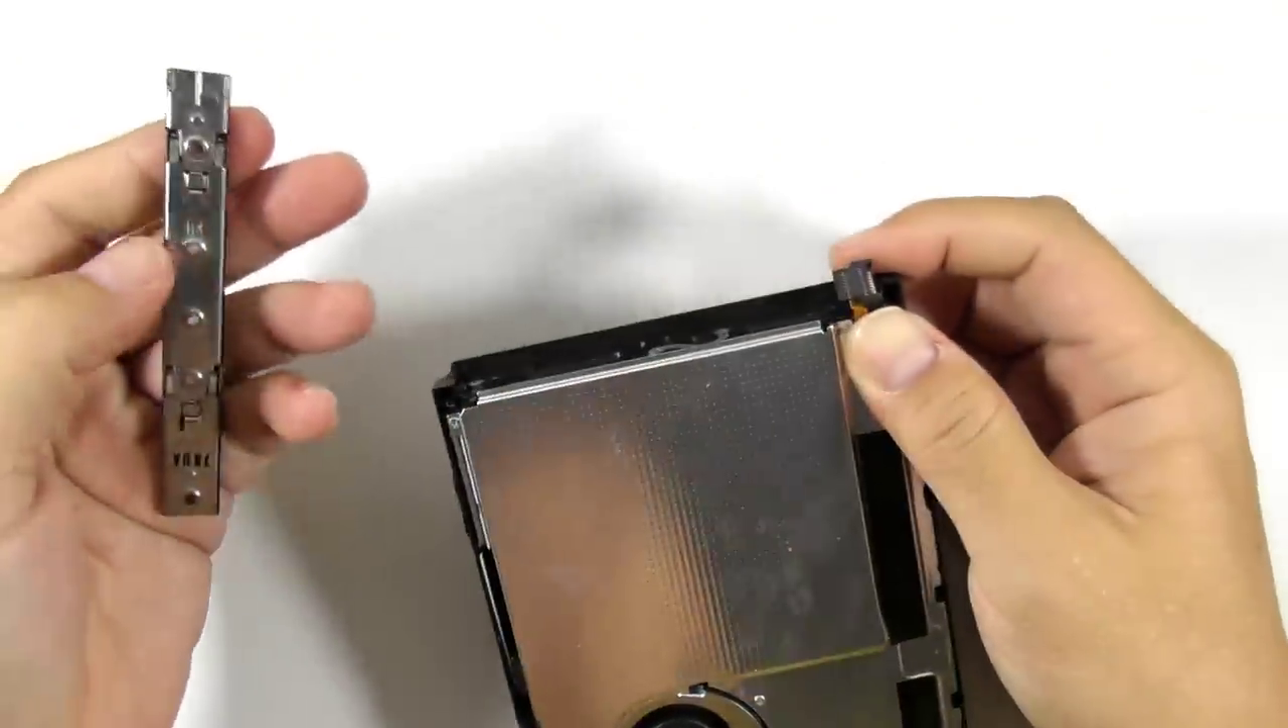Now the slider is fully separated from the main unit.